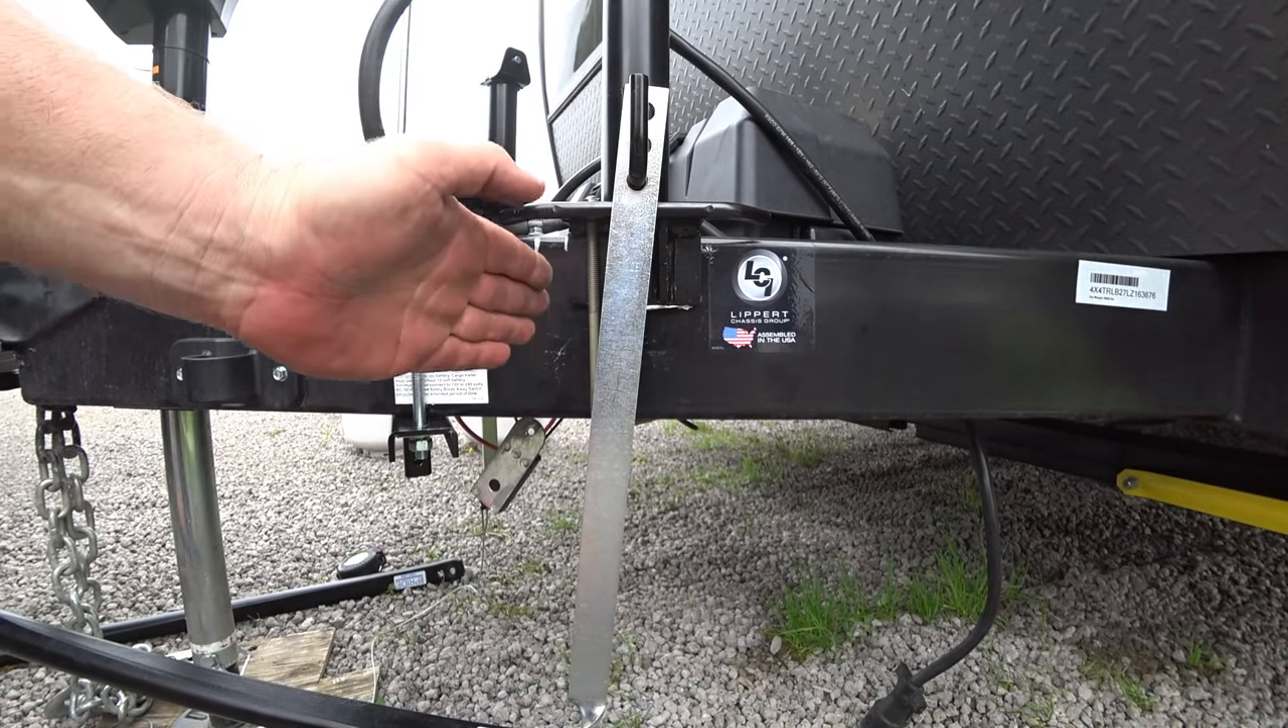Now, as you can see, the bars are not vertical with the jack.